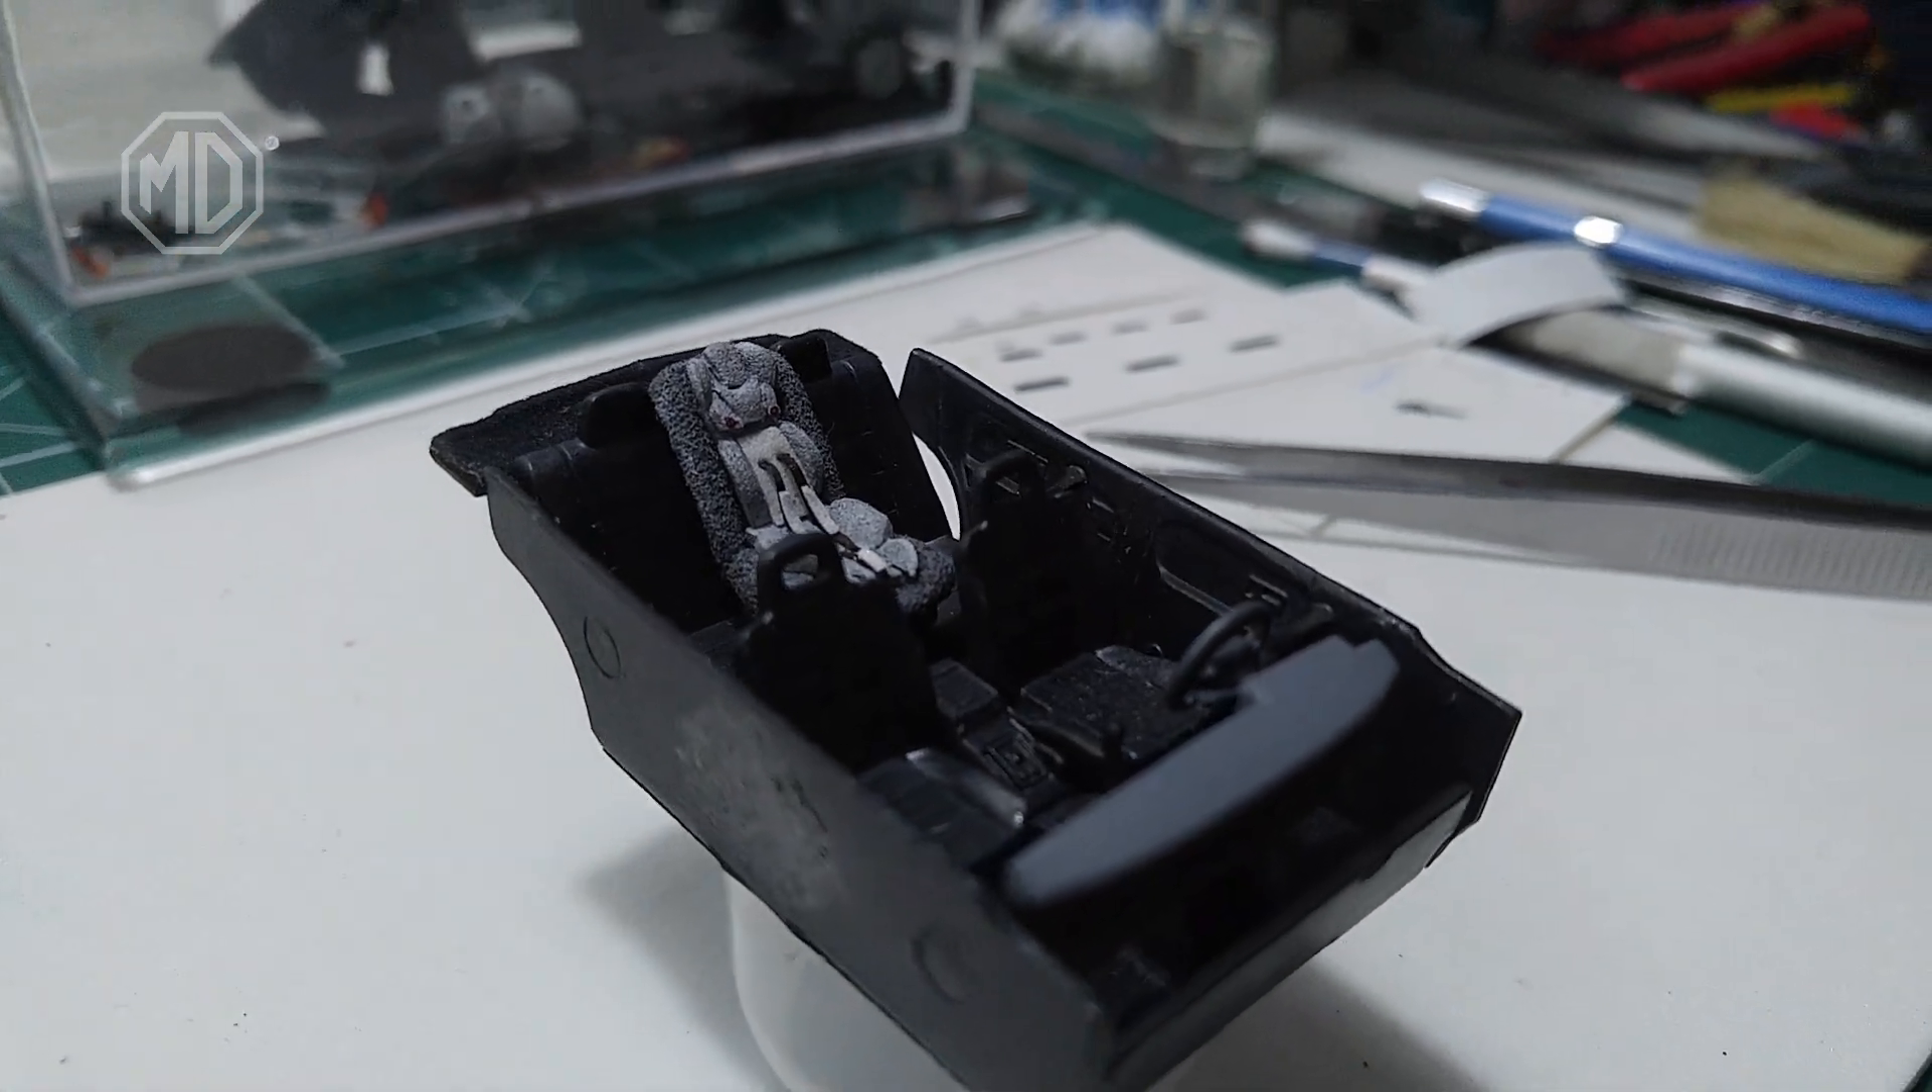O interior está montado, a cadeirinha infantil do banco traseiro foi fixada e ela é a cereja do bolo deste interior.